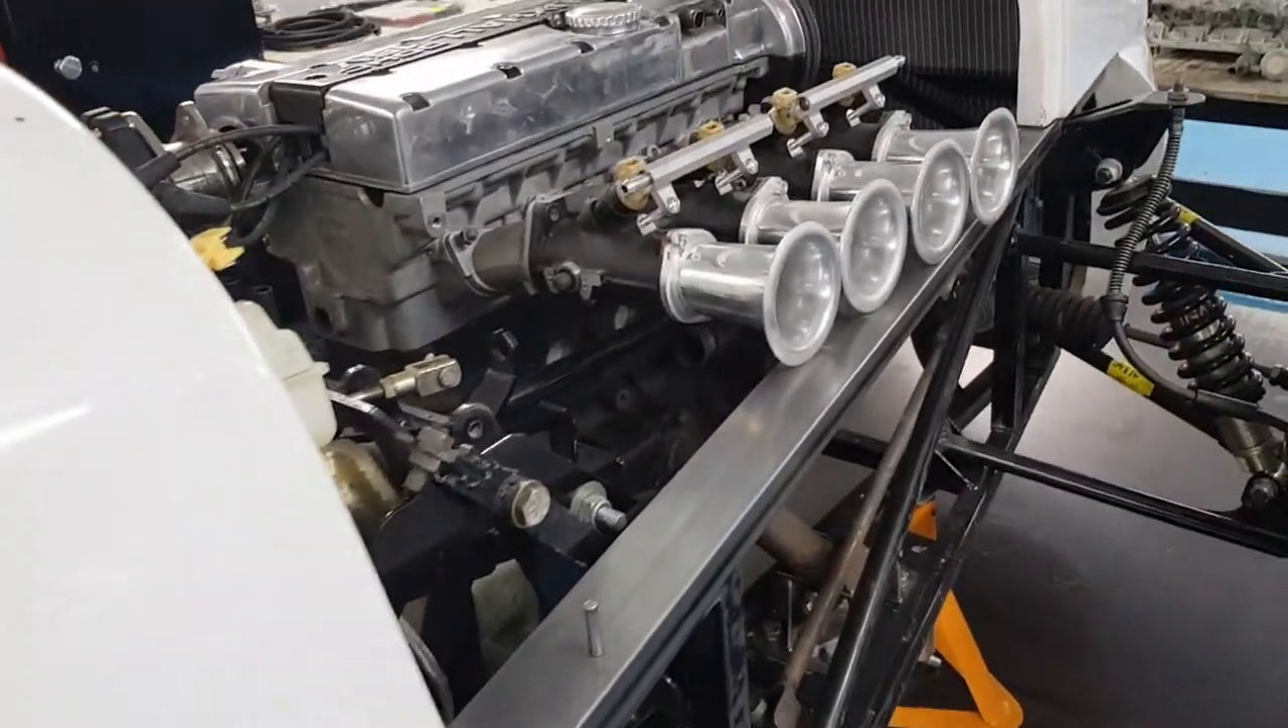And so there's the mock-up motor all back together. We've got the throttle bodies on.